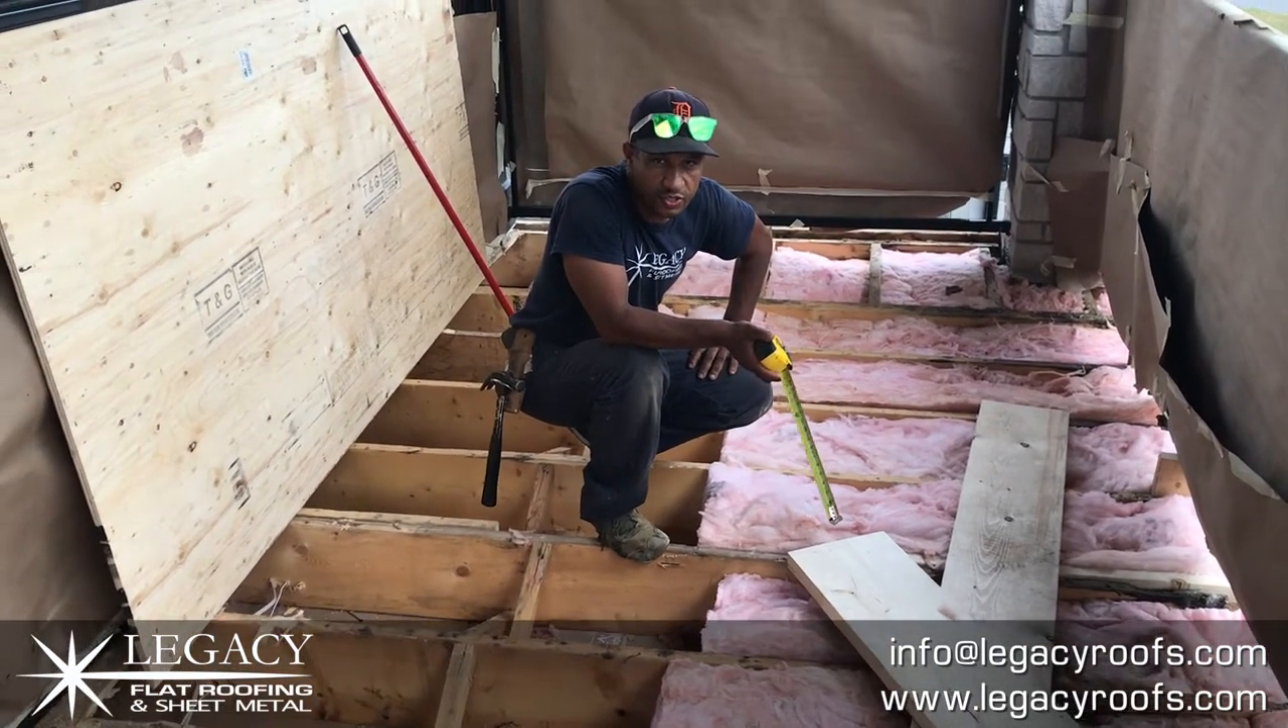We've started putting insulation. We're going to finish that, putting an R20 insulation.